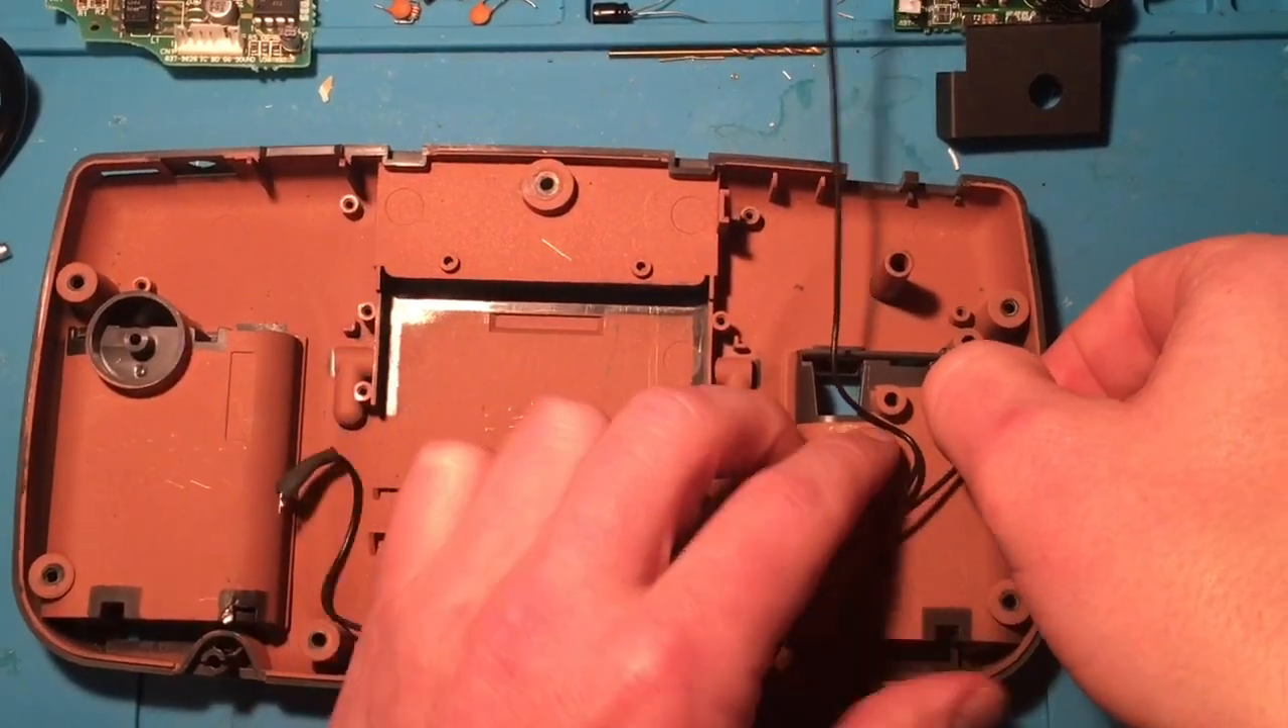So all the boards are out last bit is getting these other wires out.